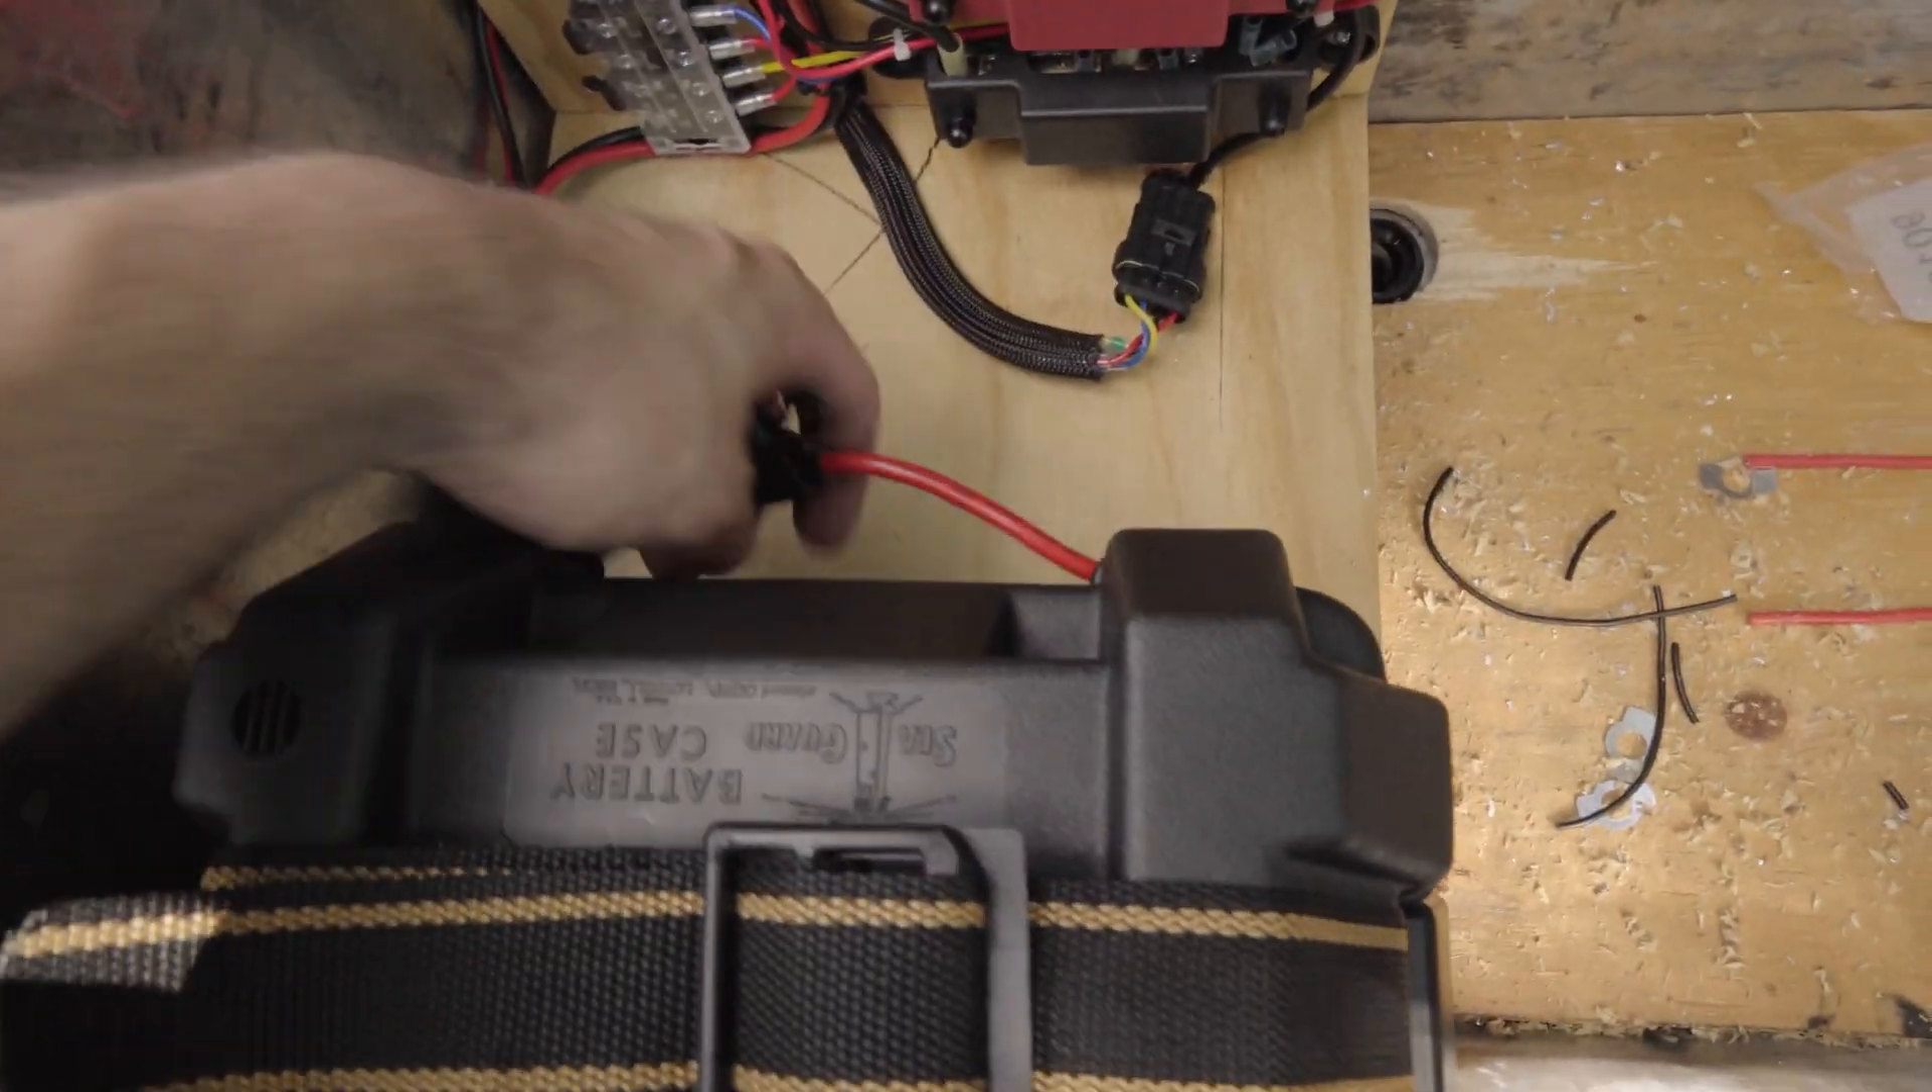I got my battery box in.